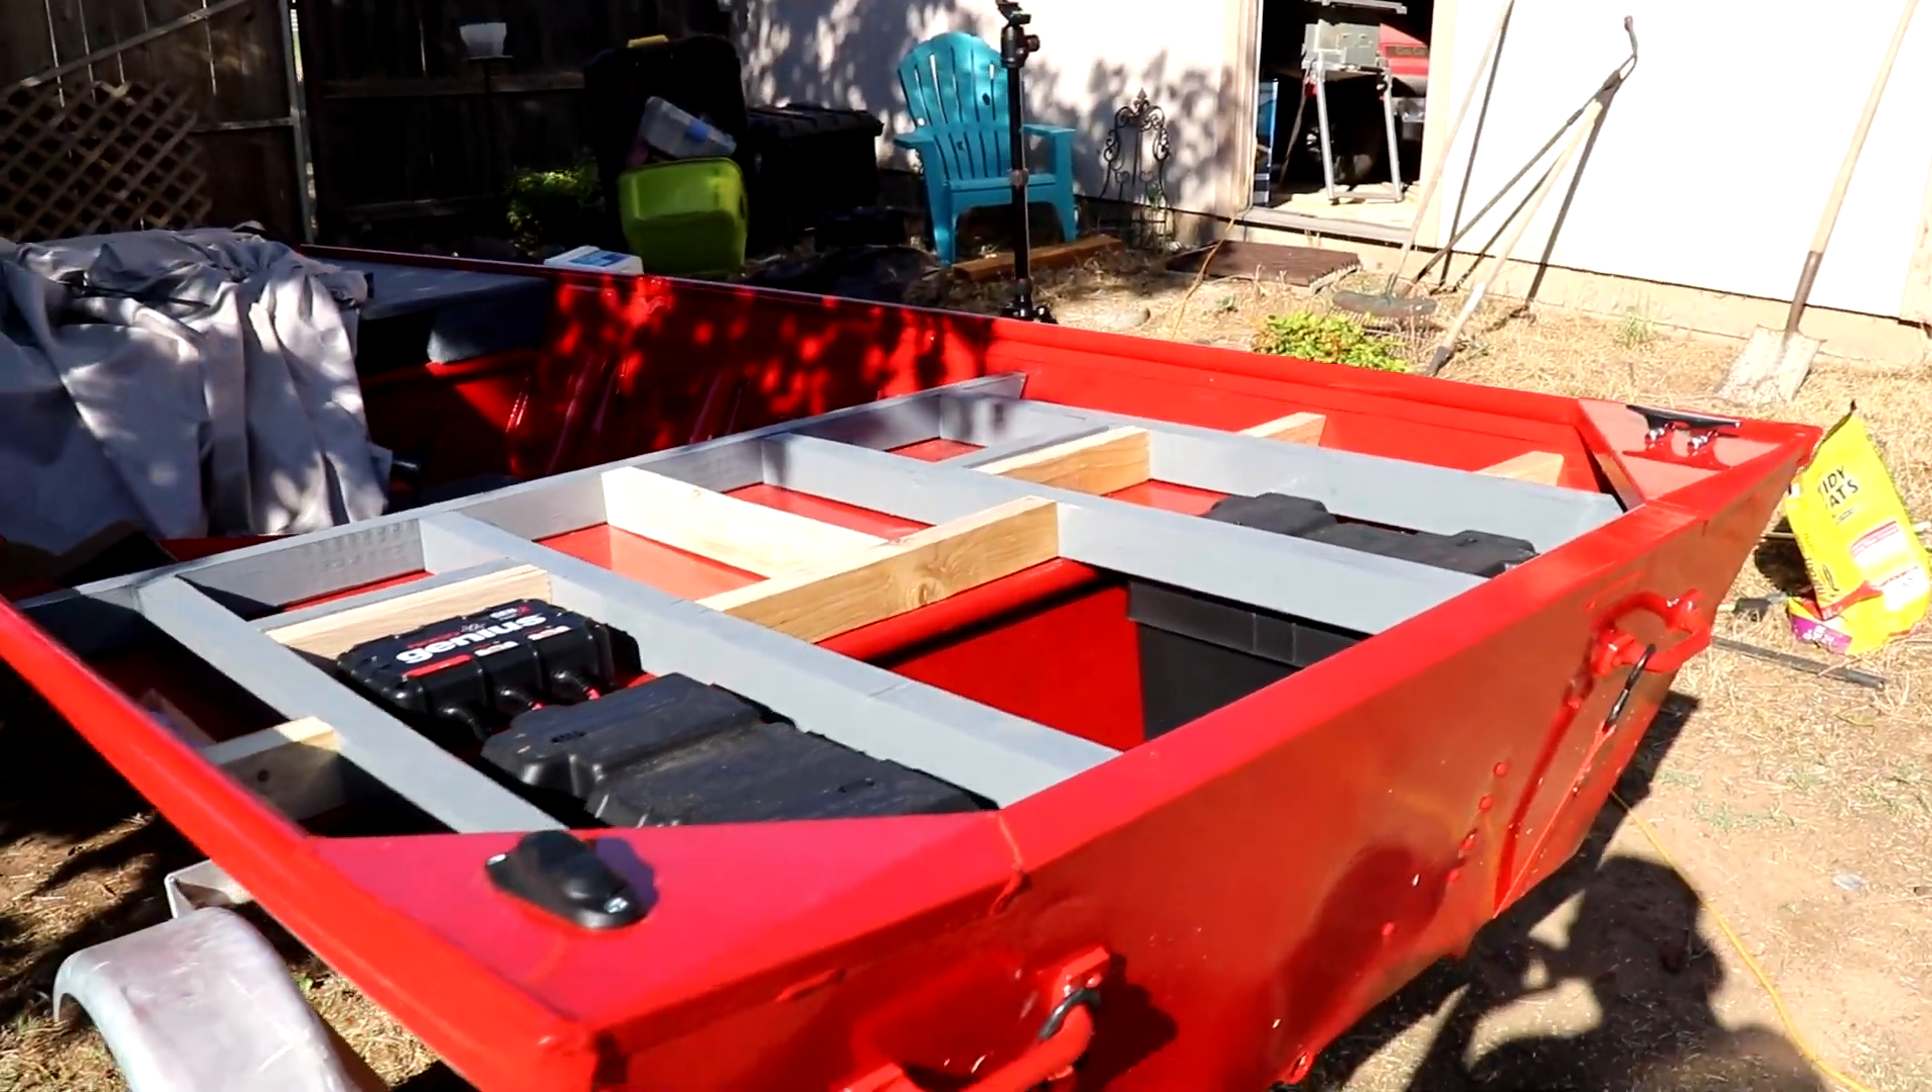Okay, so now I have all of the pieces cut and there is the entire frame.